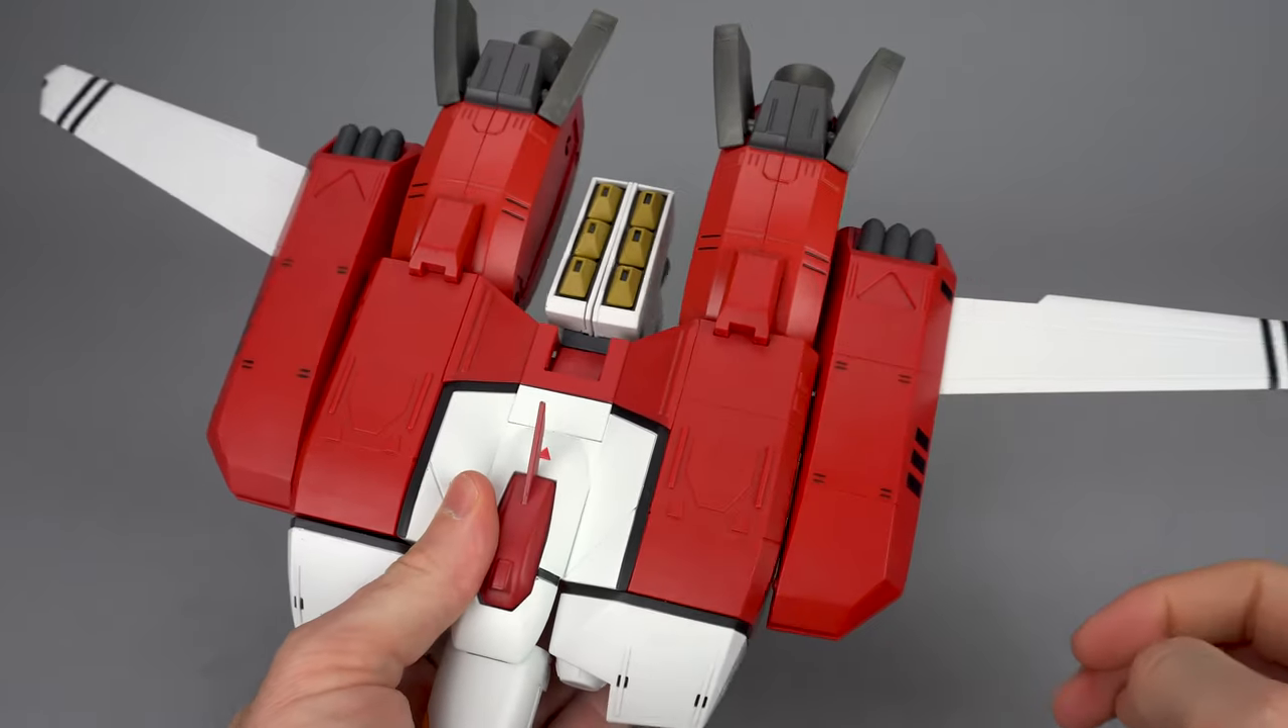There's a huge gap on either side of these weapons that should just not exist.